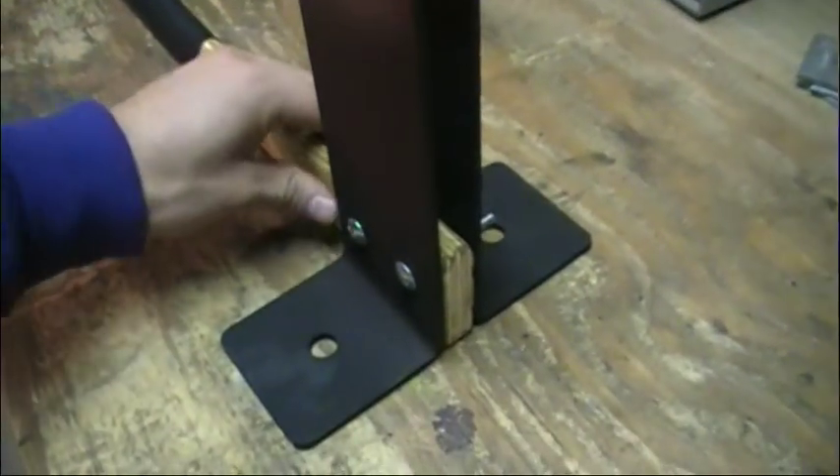Alright, so what I've got here is I took the two brackets, stuck the bolts through and secured it on to the handle.